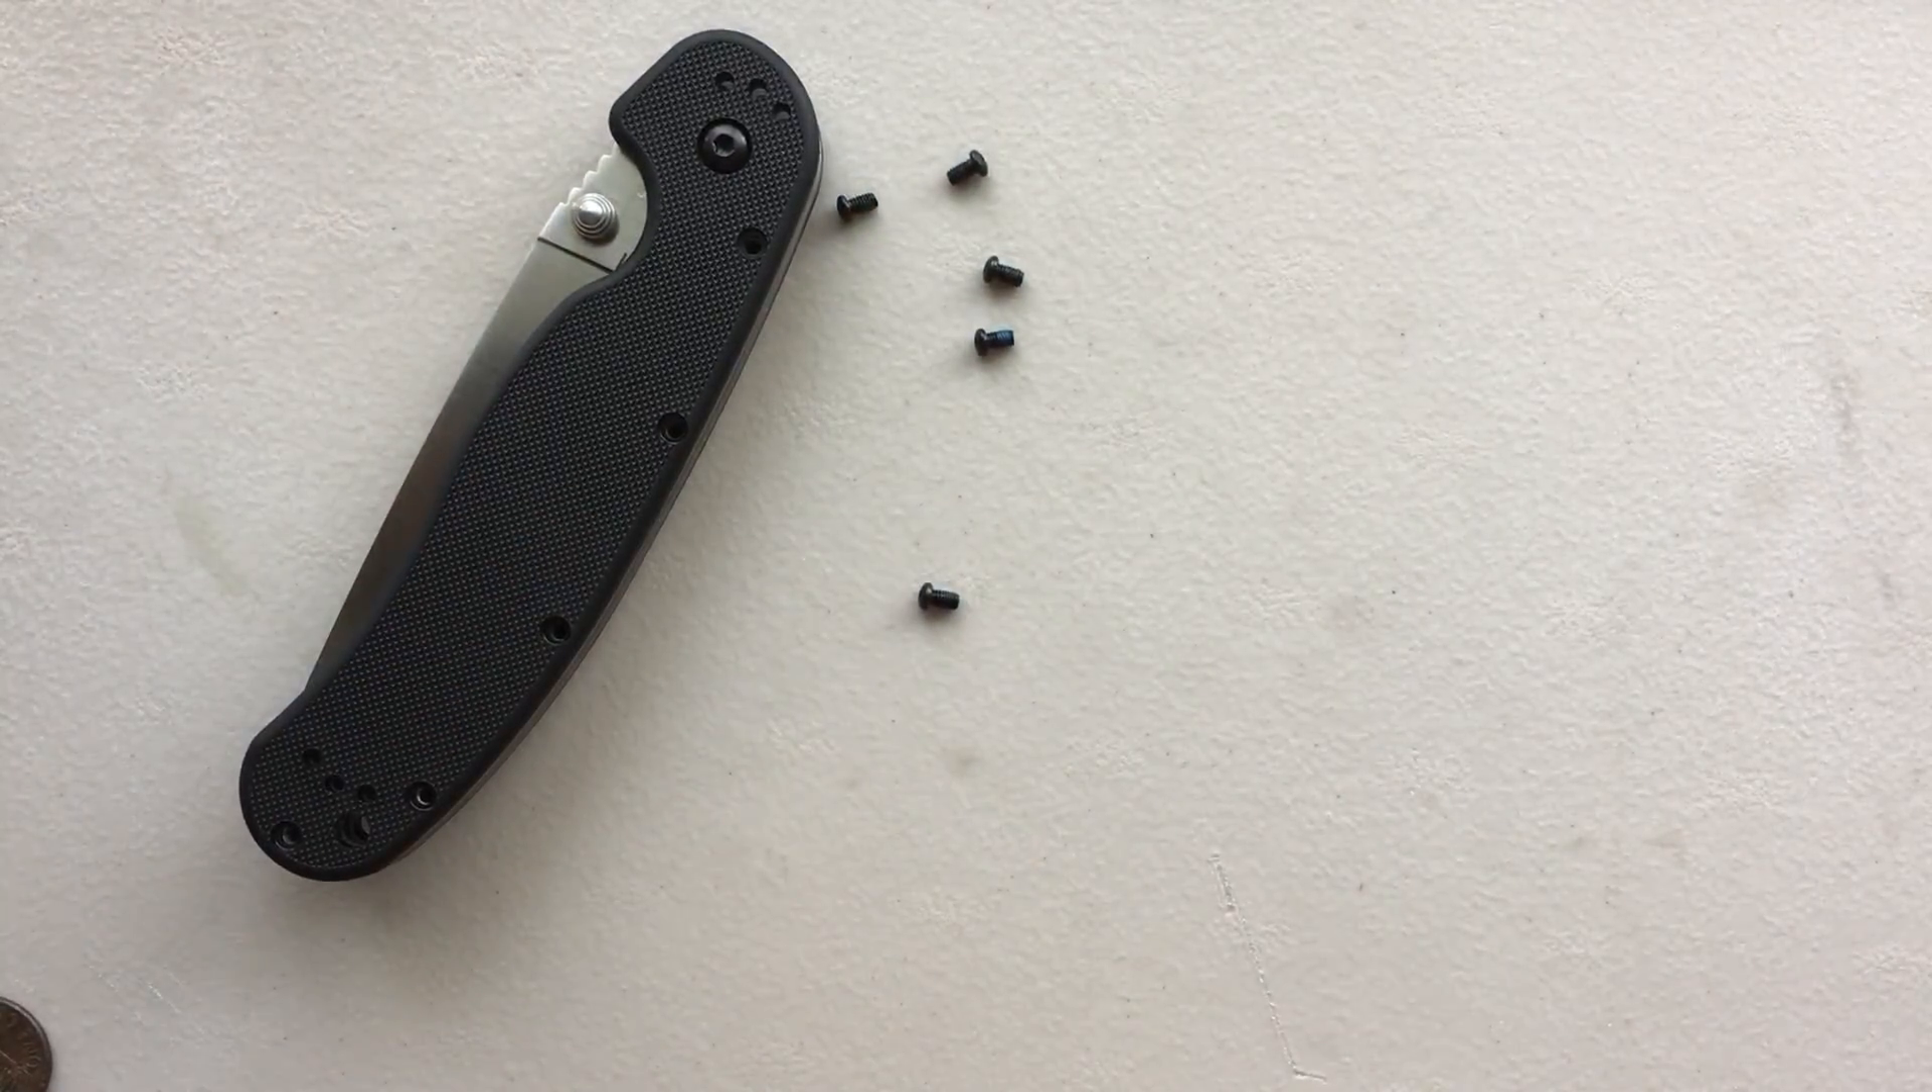But all righty, so I've already popped out the handle screws.